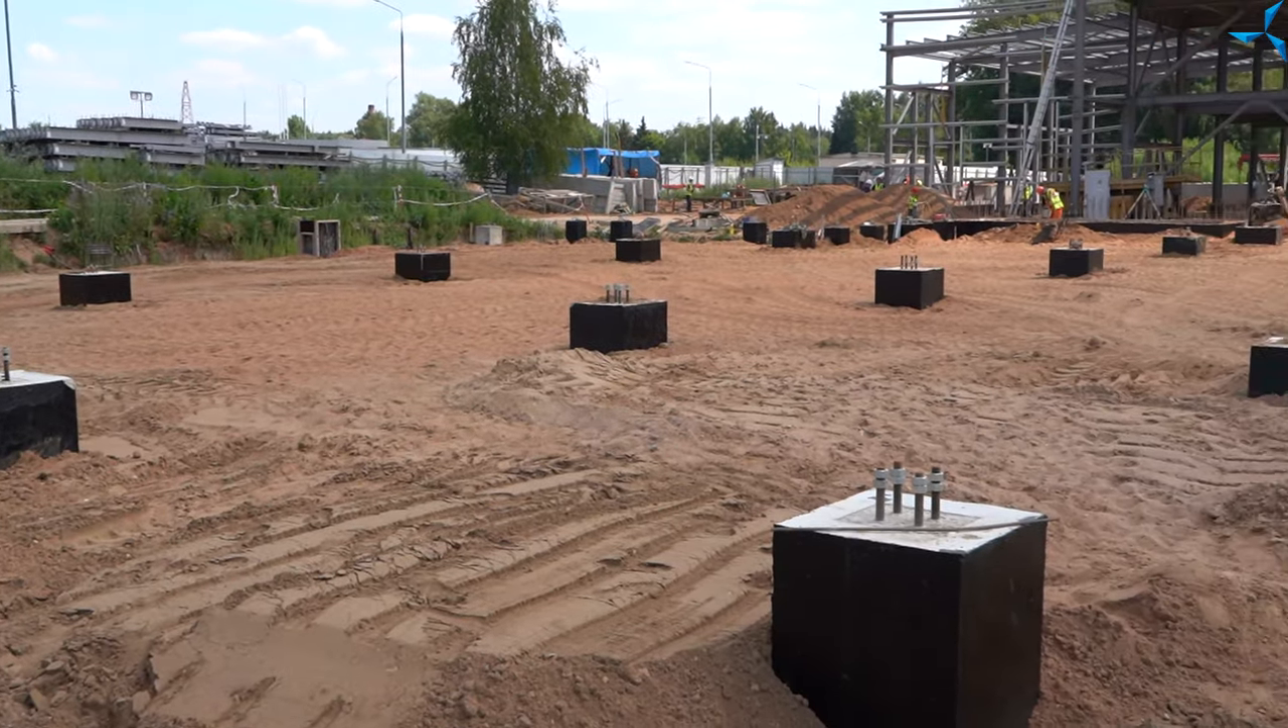The foundations continue to be installed, the groundwork is being prepared for them.